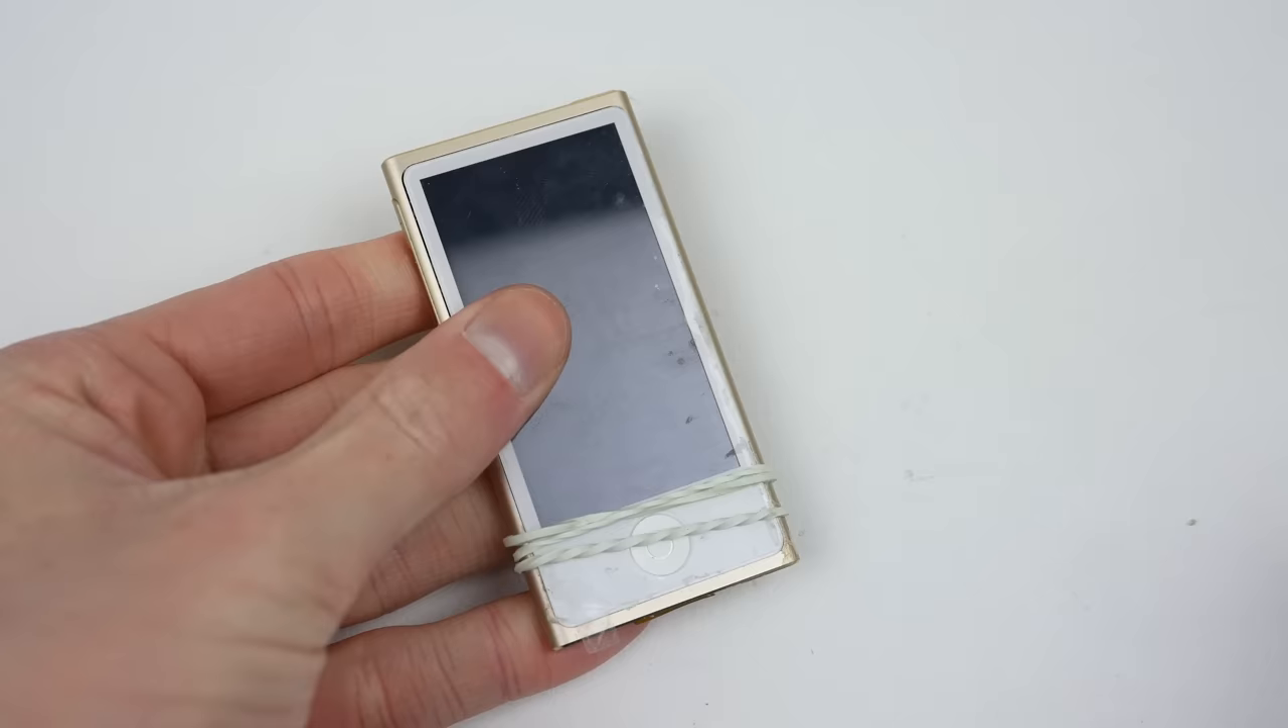With the cover now in place, I'll install some rubber bands to secure everything down while the glue dries.